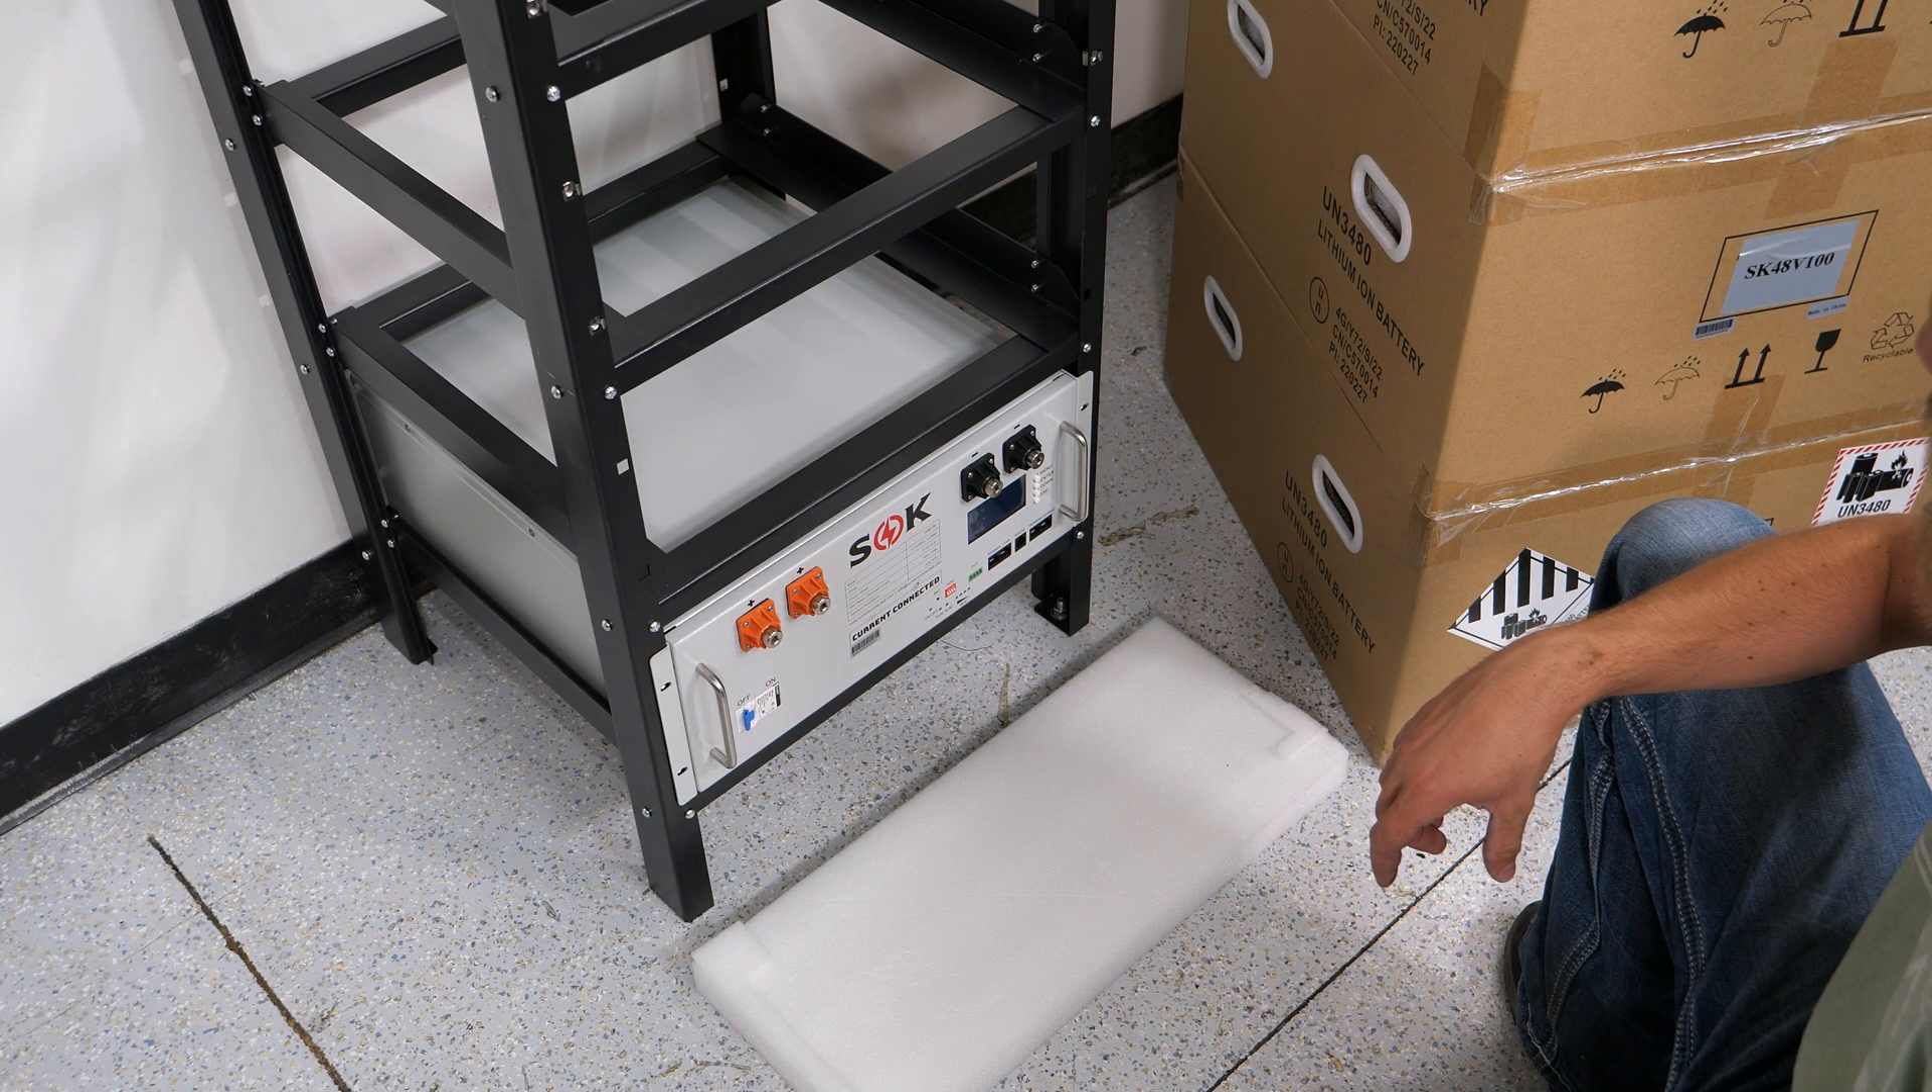So, now I've lifted the back up and in, and now I can go ahead and slide that battery into the rack, and just like that, now we're ready for some screws to secure it in place.